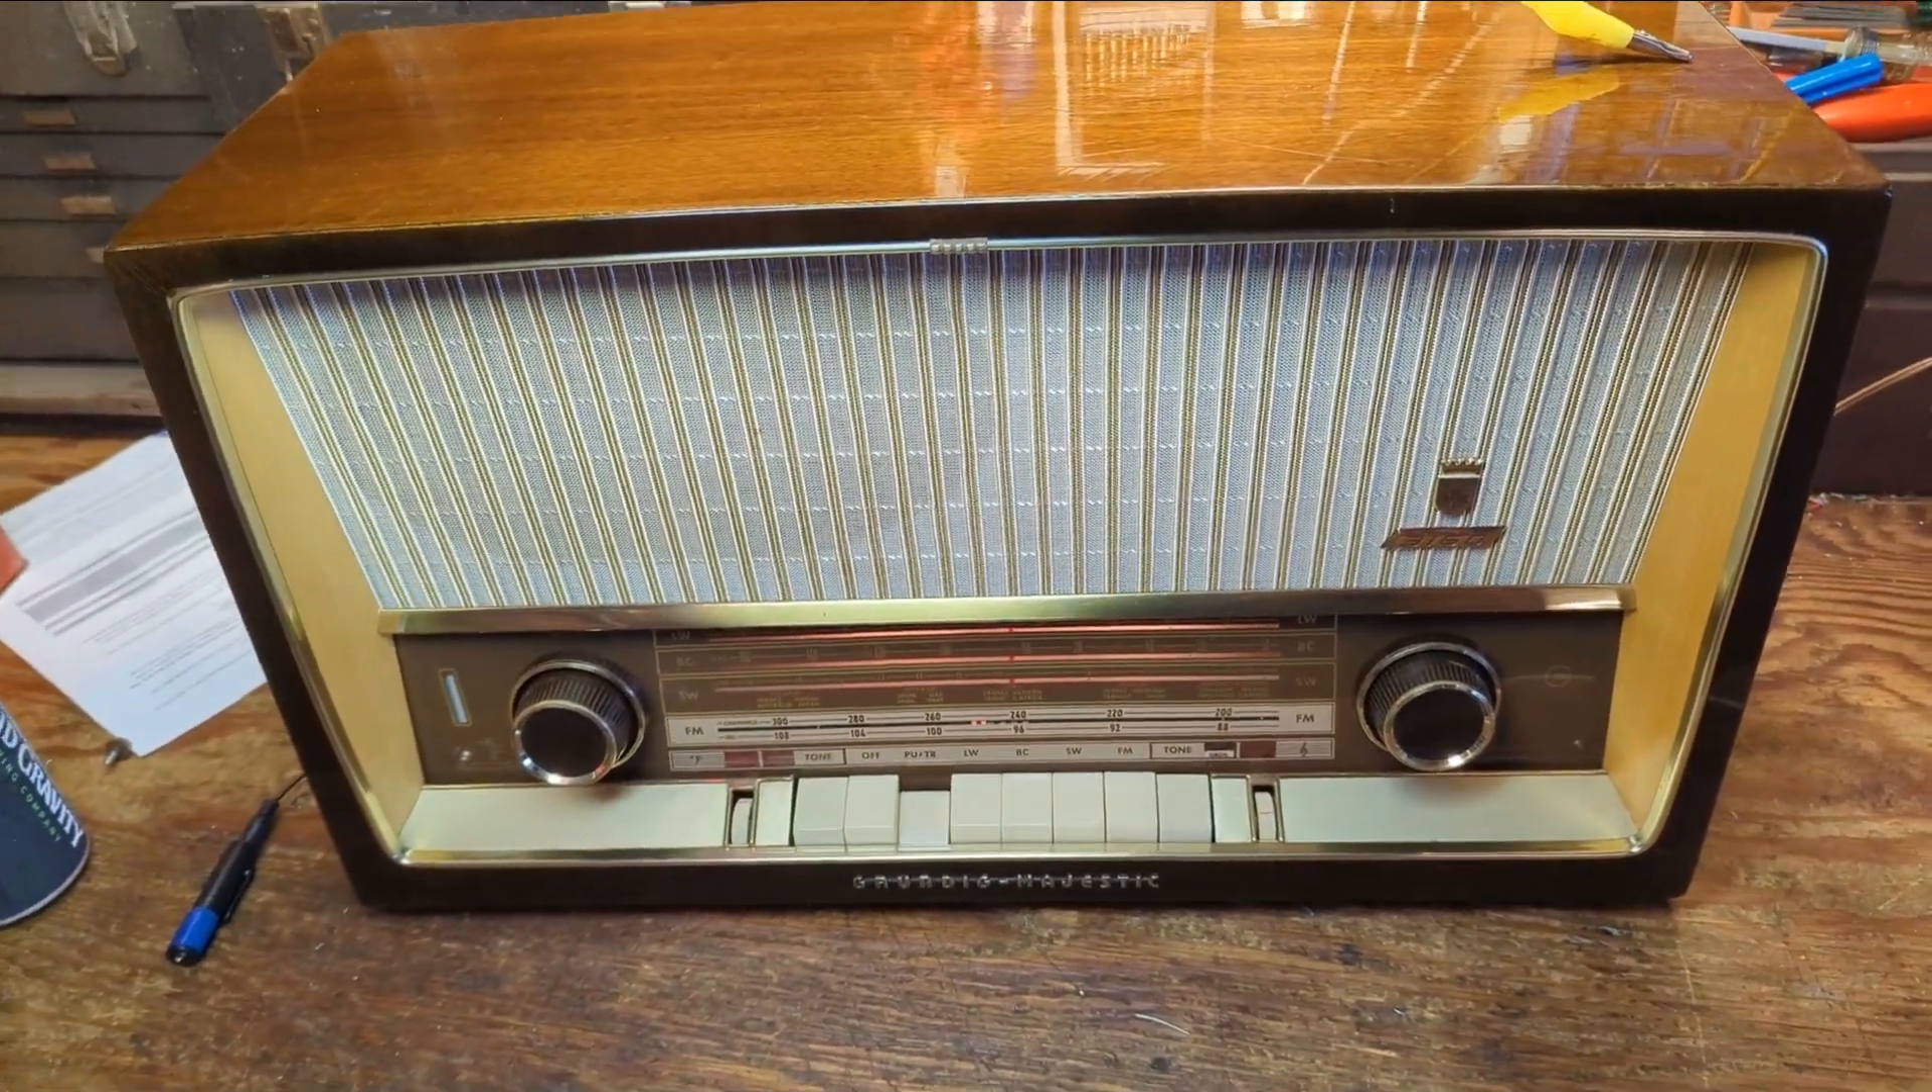All right after much trial and tribulation the set is now back together again.